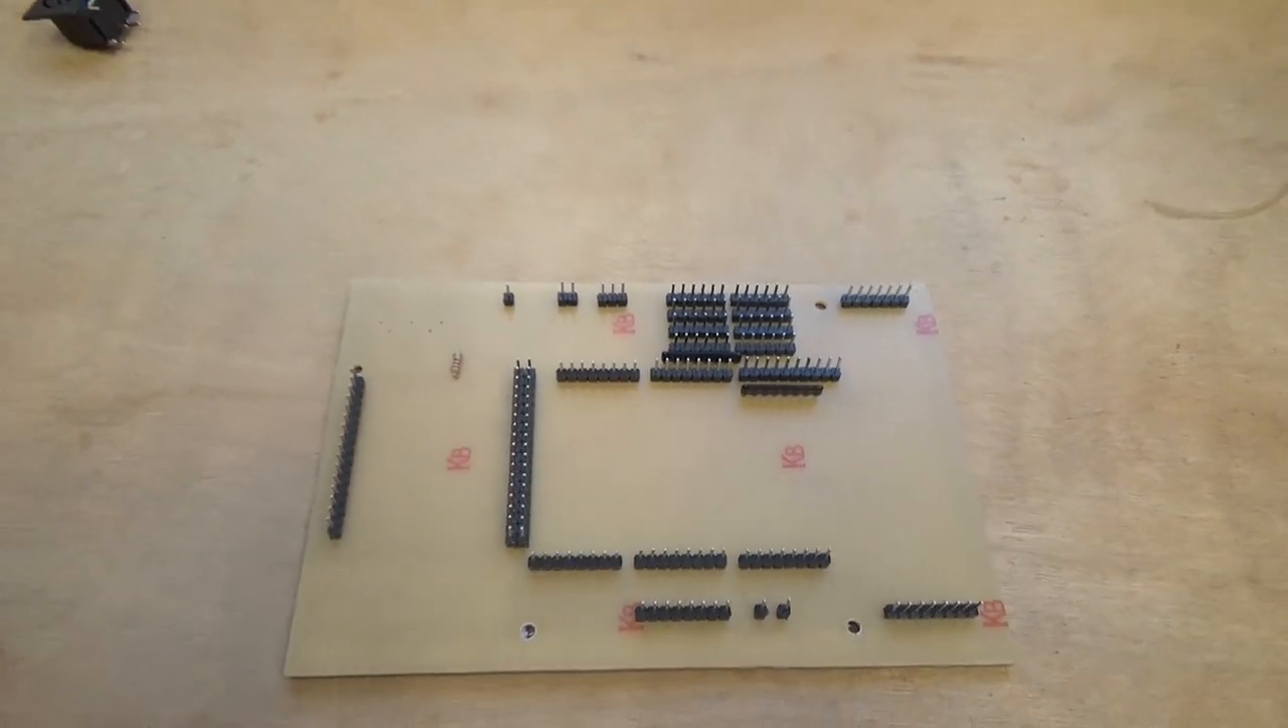So that's everything on the board now except for the midi socket that's over here.